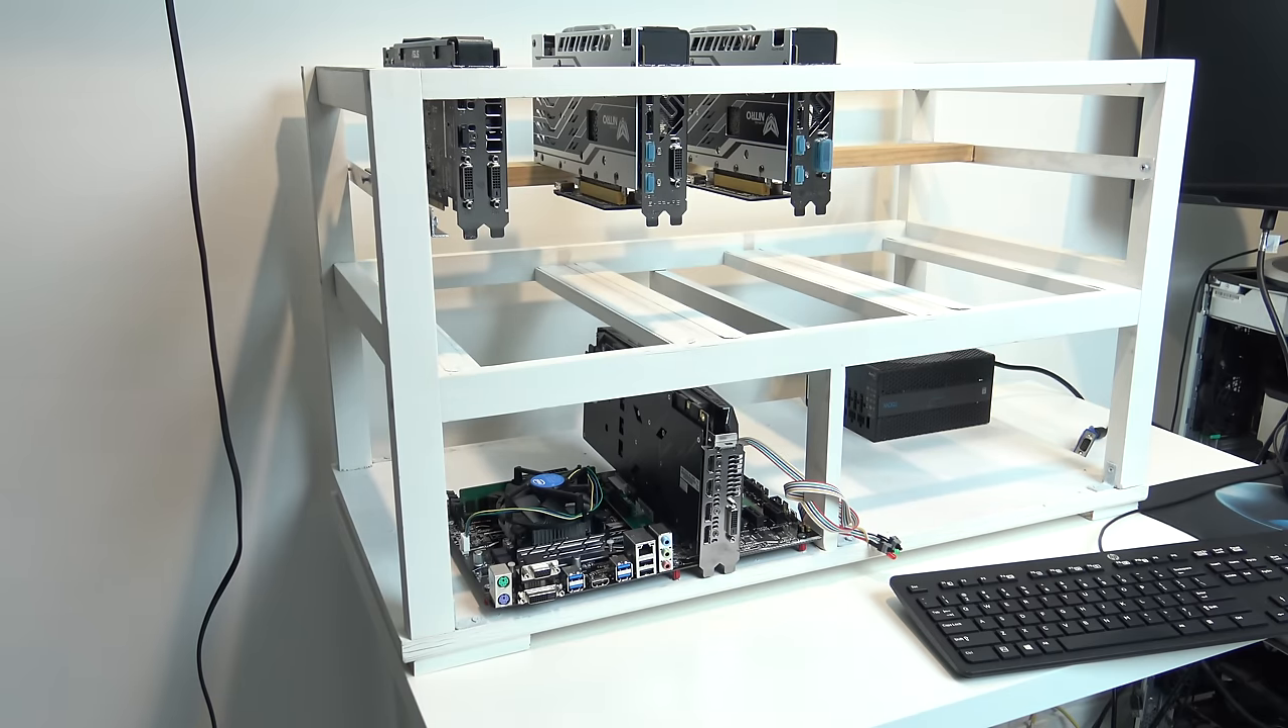Okay guys, so I've got our three GPUs up the top, and one GPU directly on the motherboard down below.